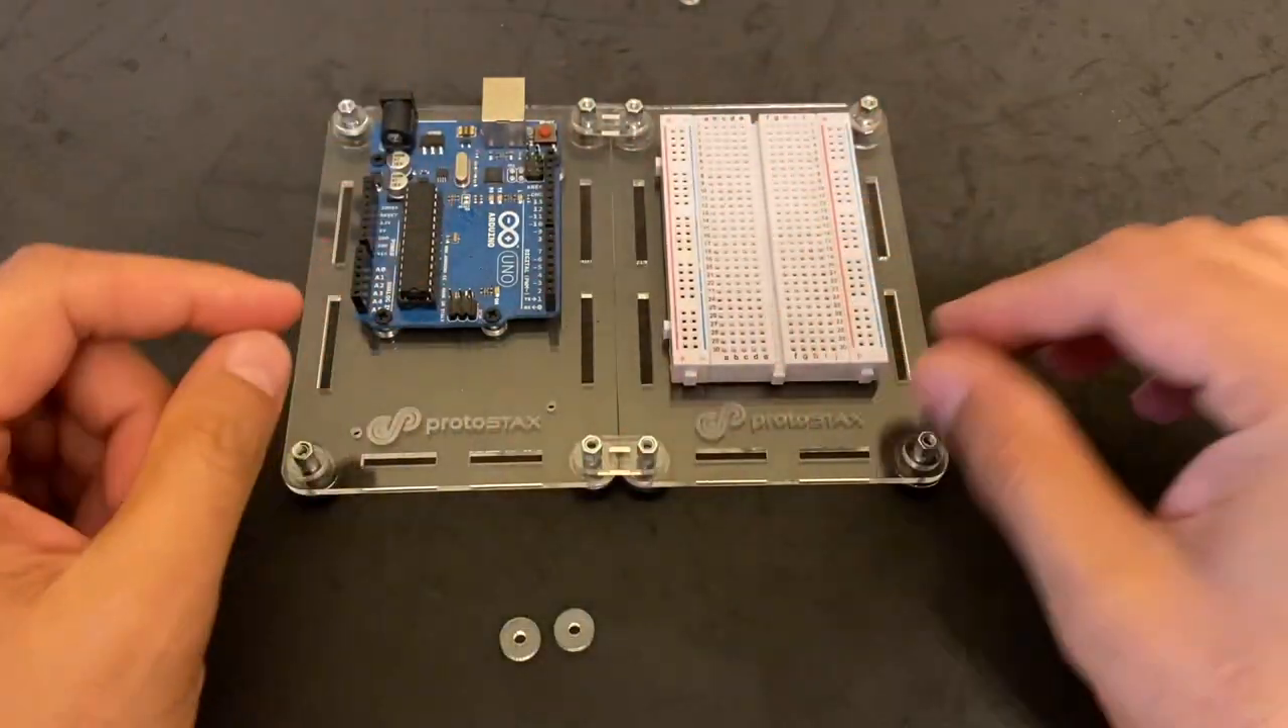We have horizontally stacked two enclosures in a platform configuration.